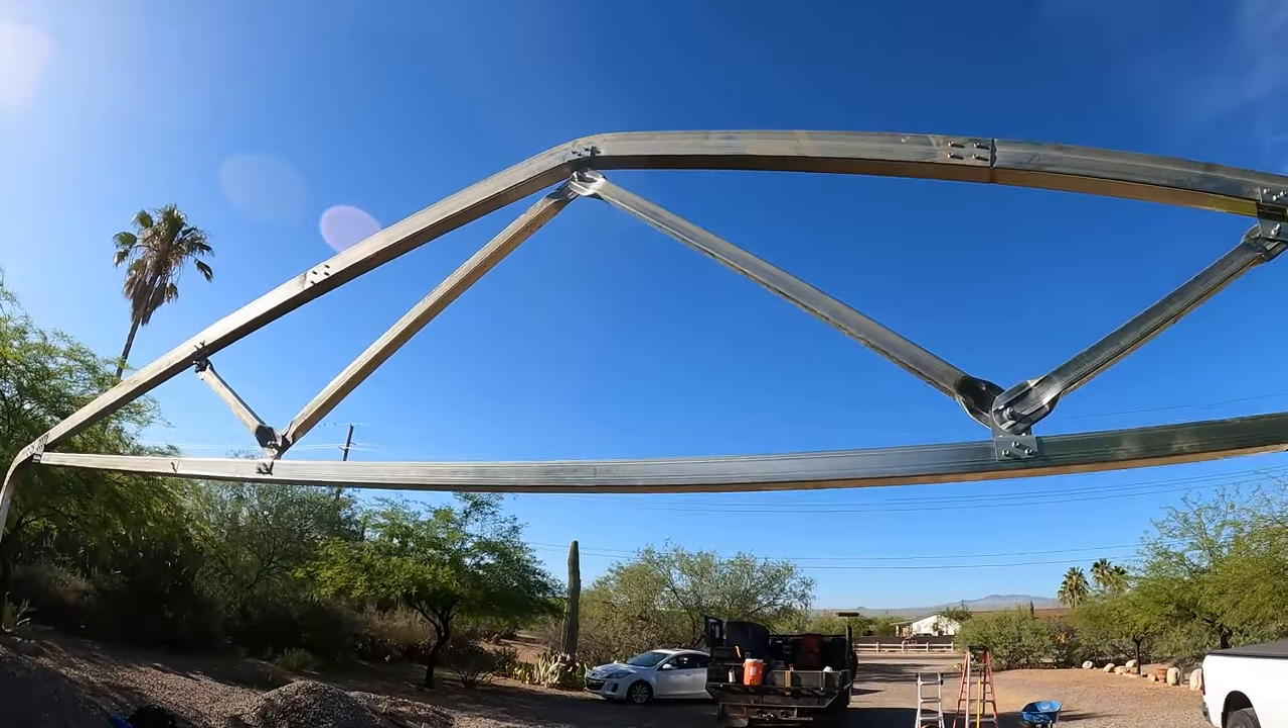So here's kind of the finished uh truss.